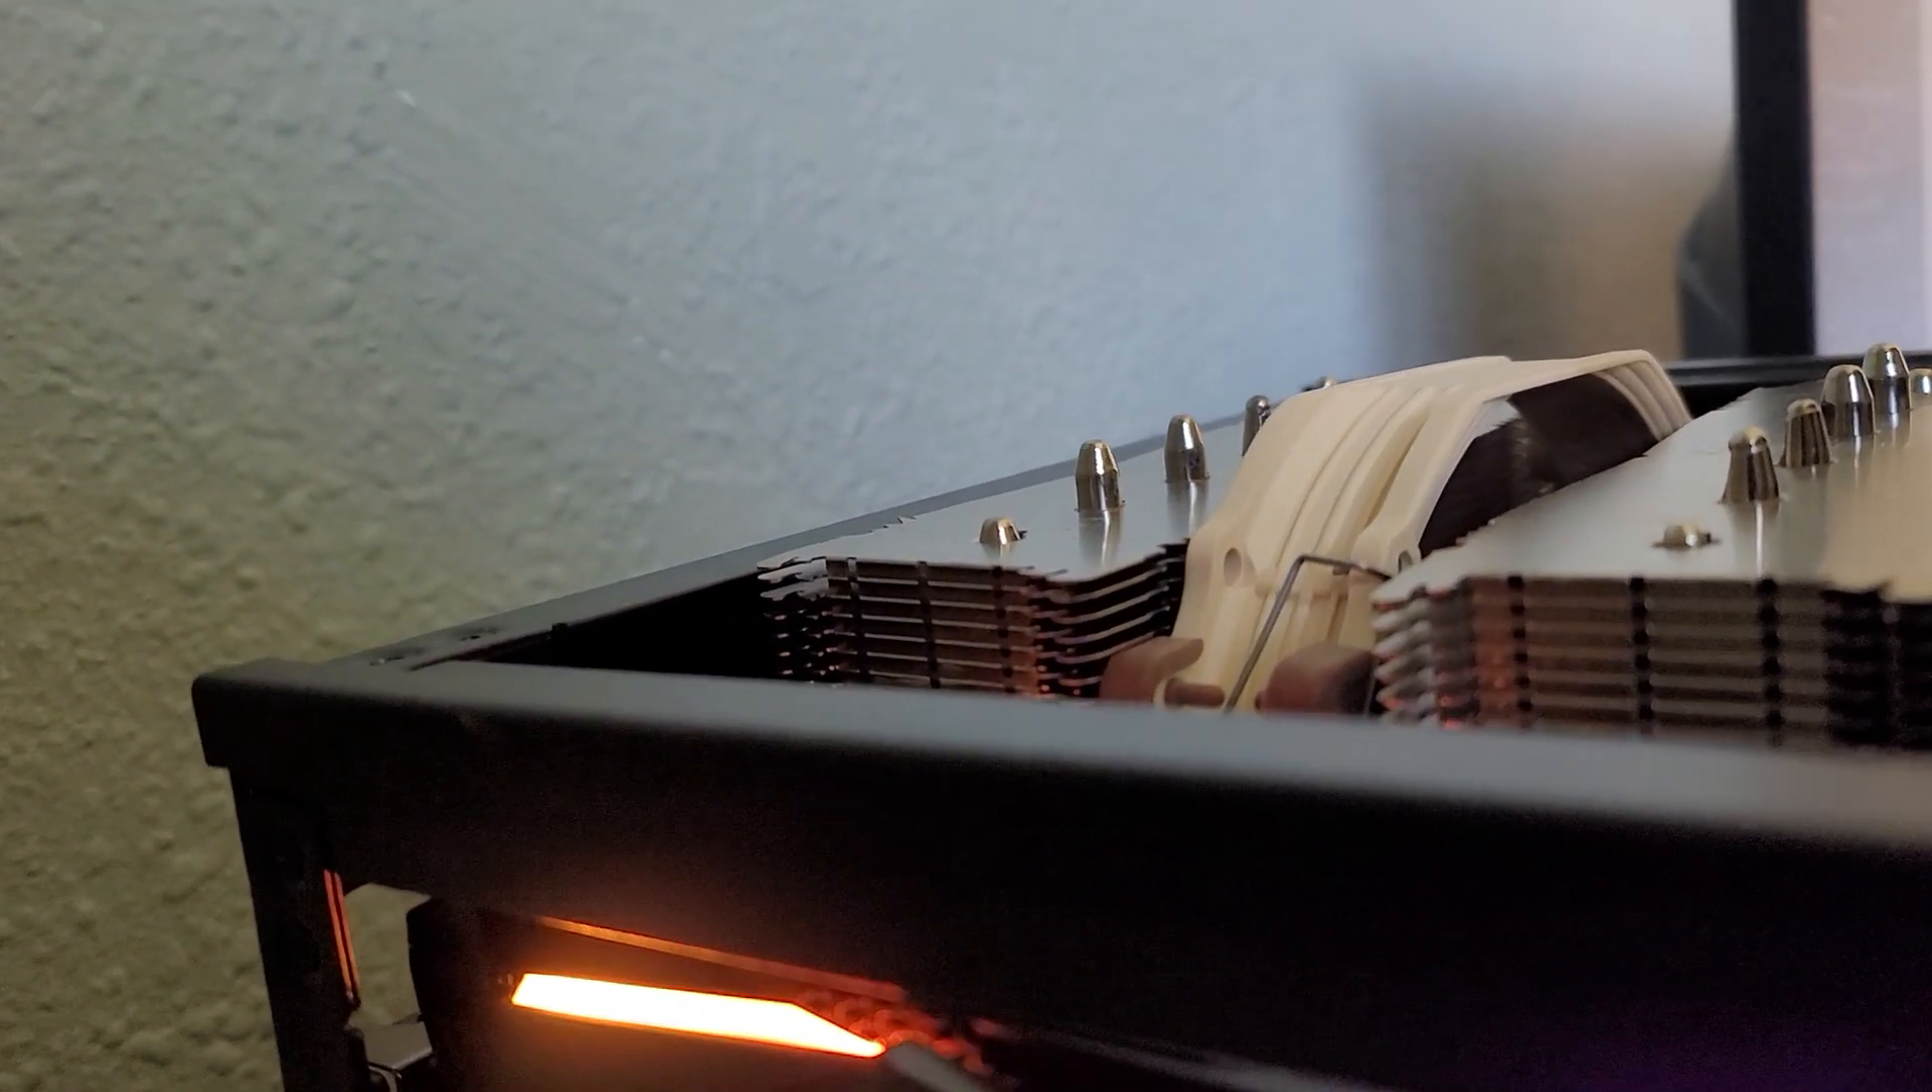You can see the heat sink pipes are still above the case.